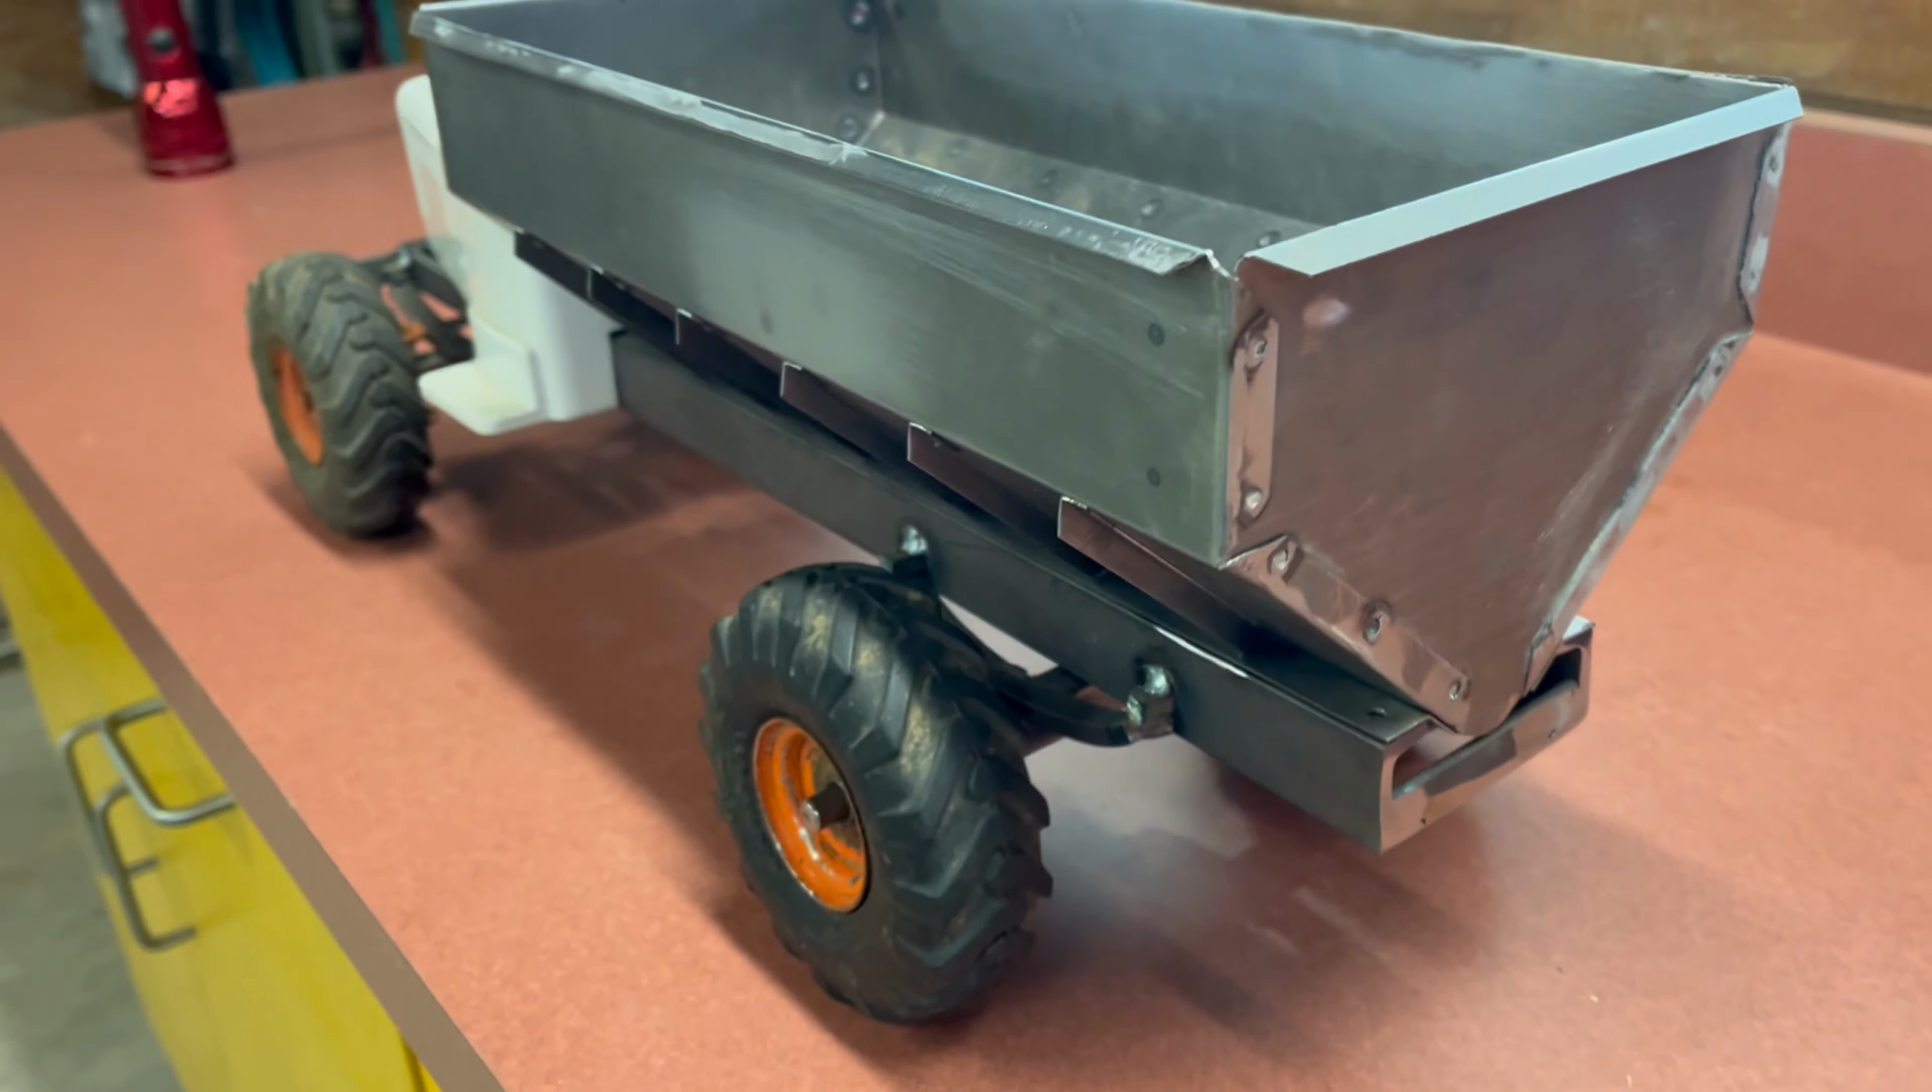I went ahead and welded the back up. Got a couple little spots I need to touch up or put some body filler or something.